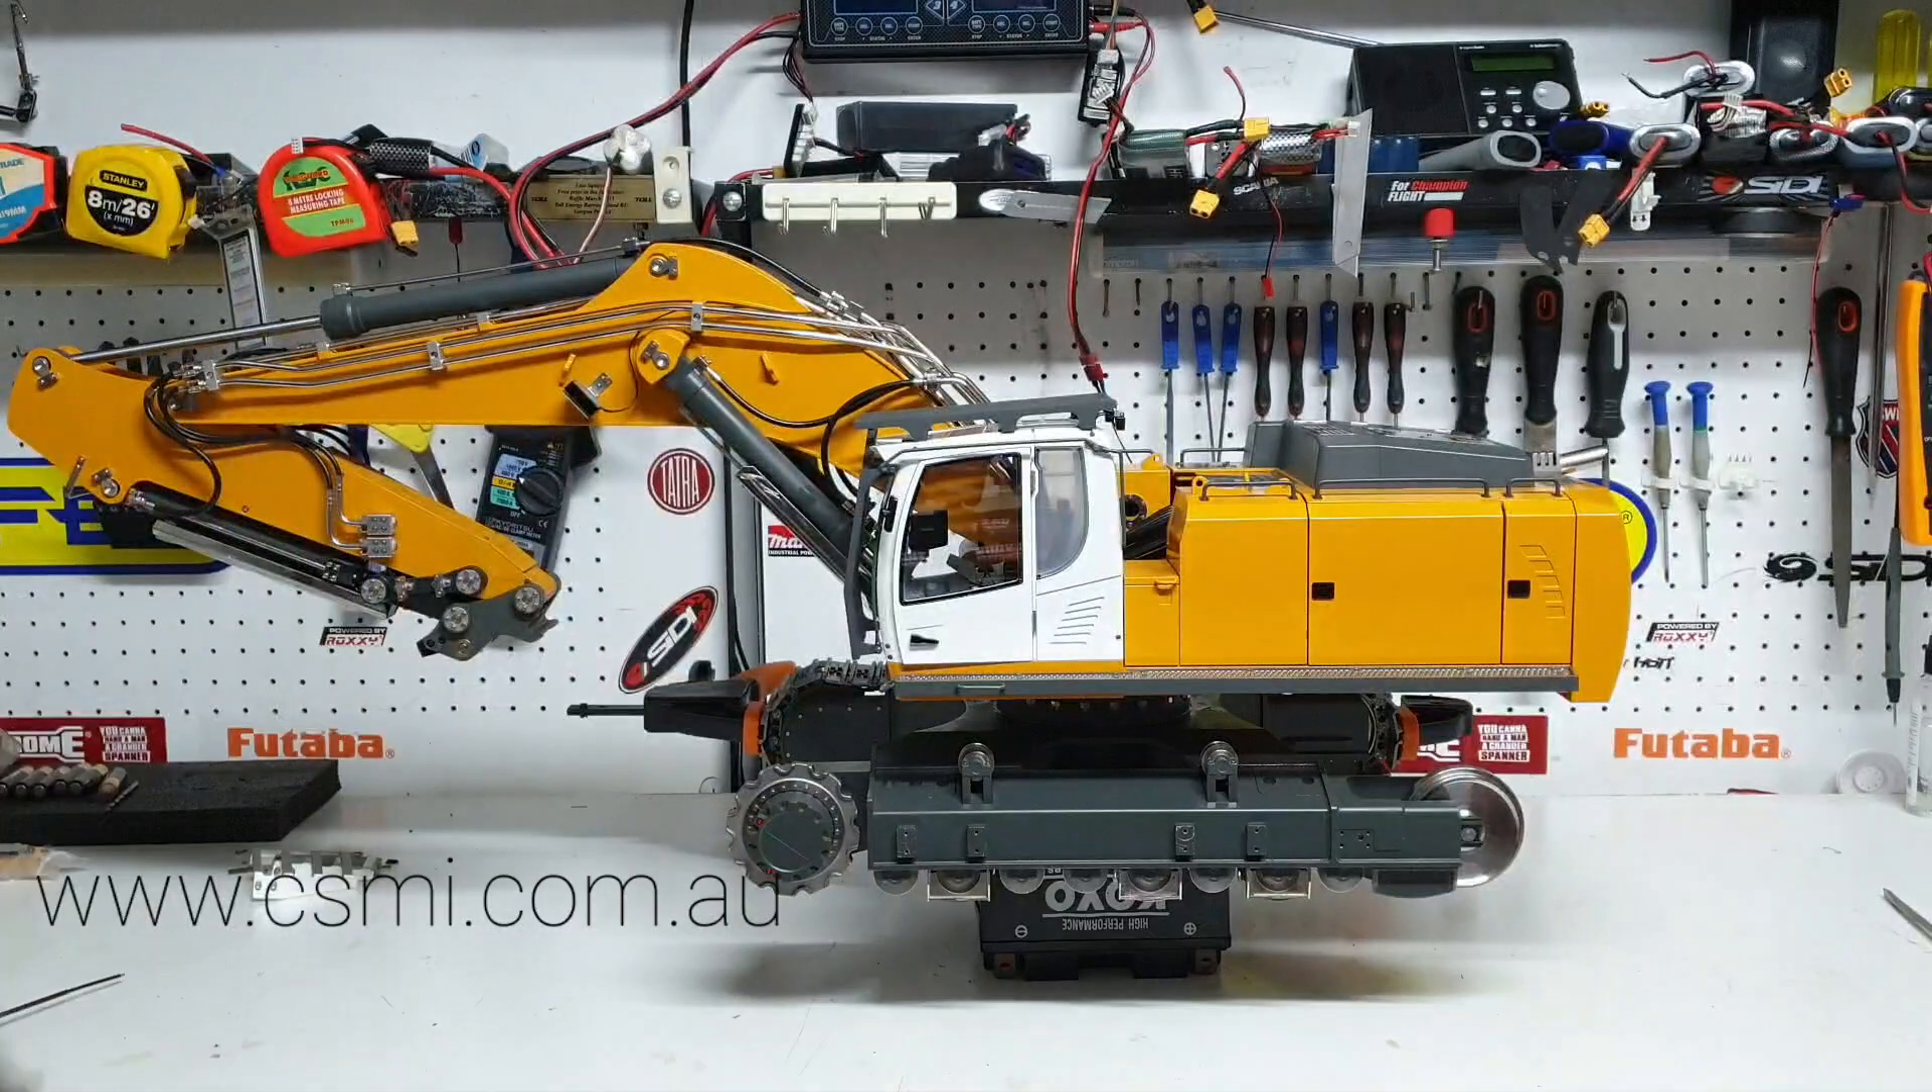I've taken the complete track off.